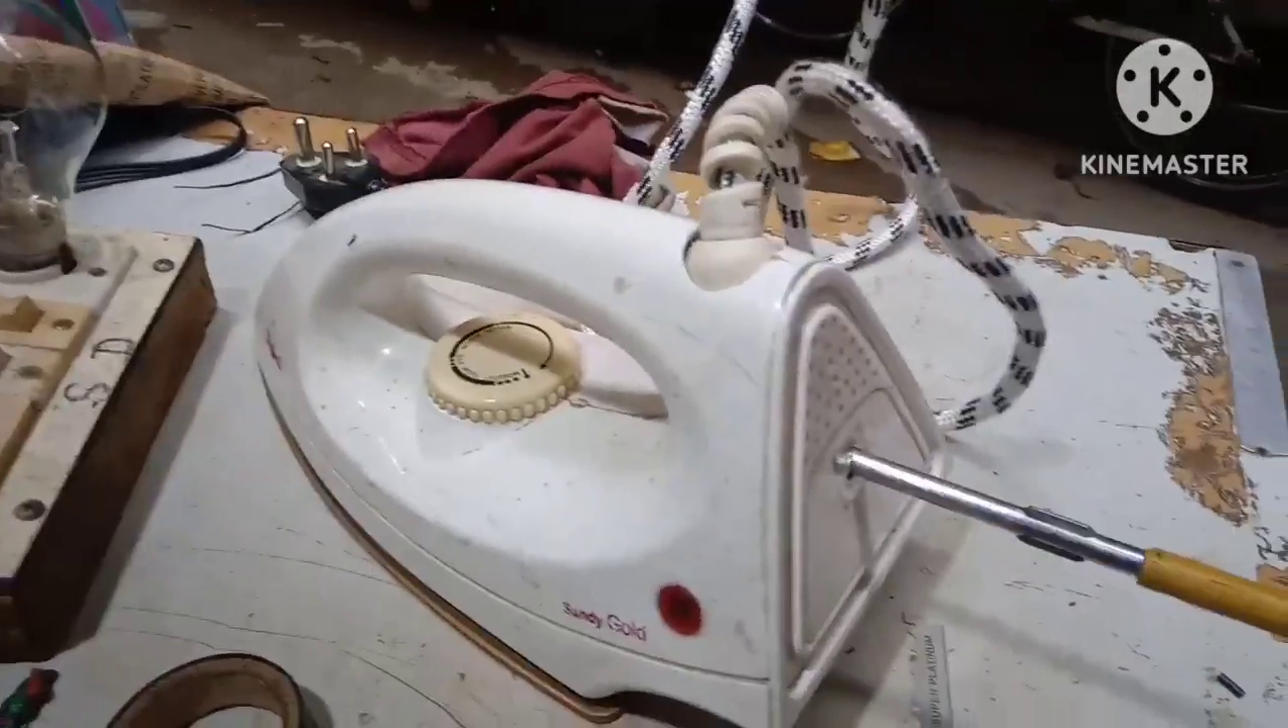तो इसको back cover हमने लगा लिया है।